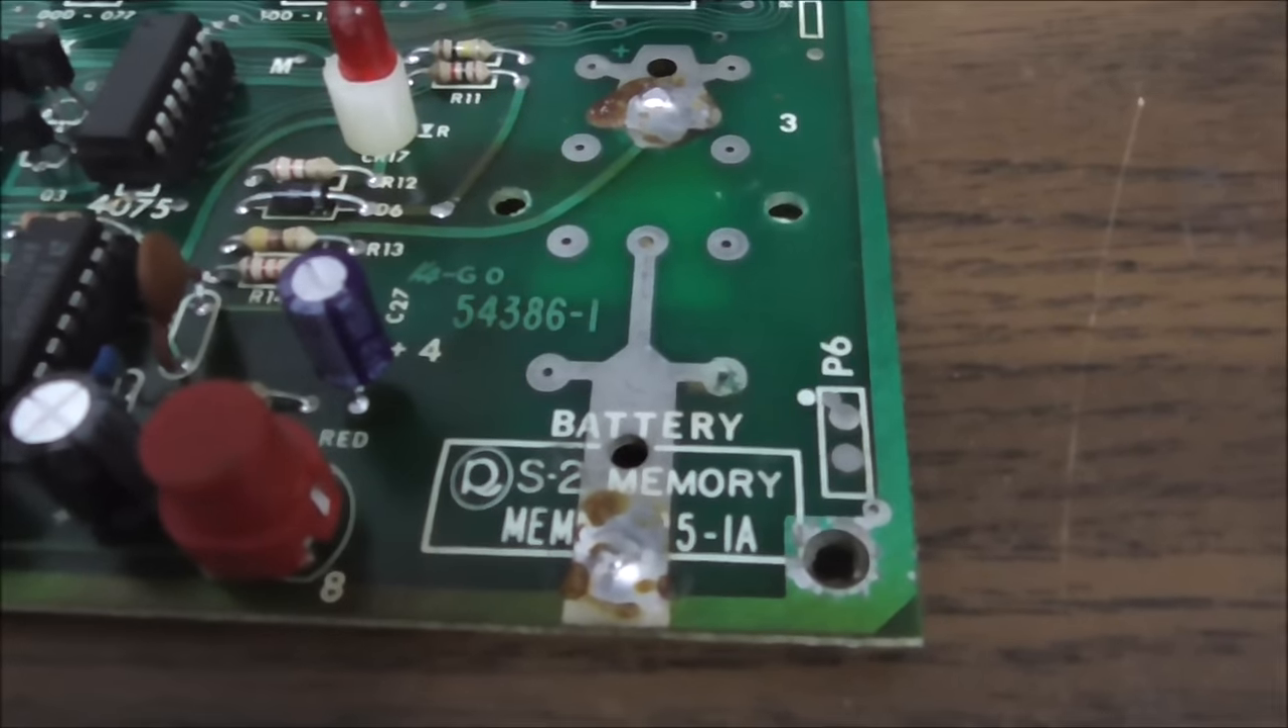So, I have pulled the battery off.